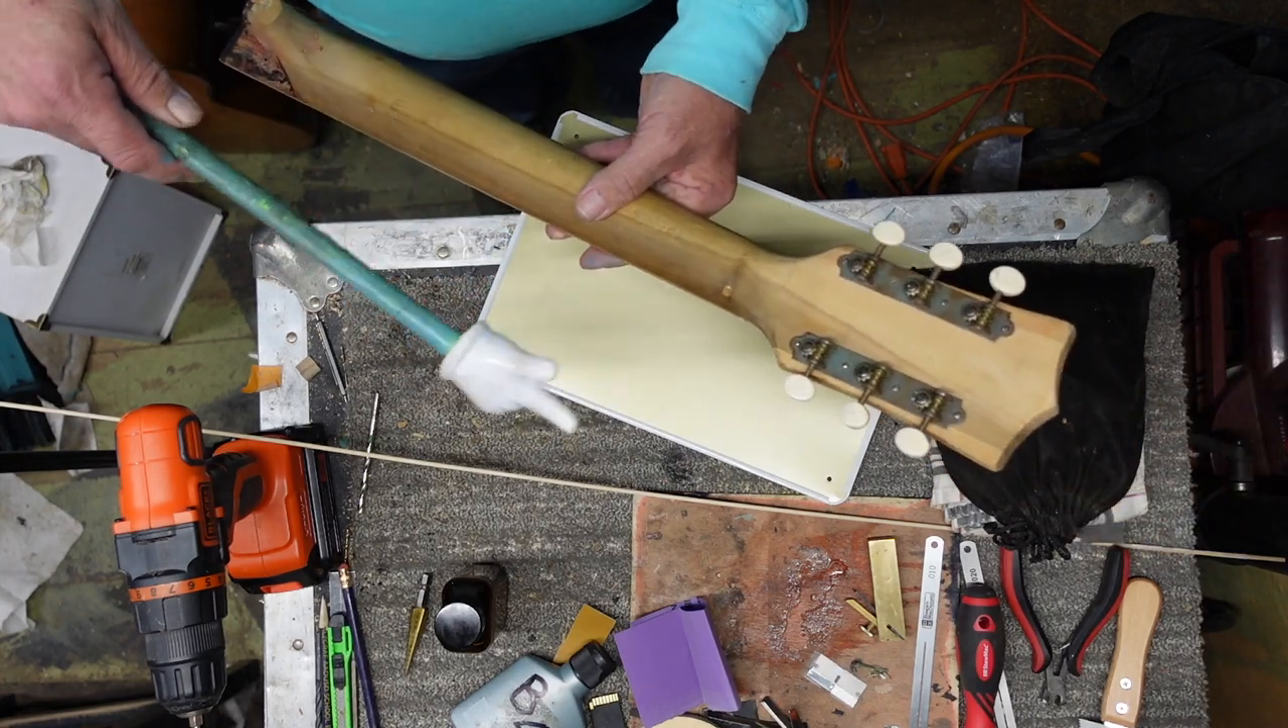Tuners are on here. They look good.